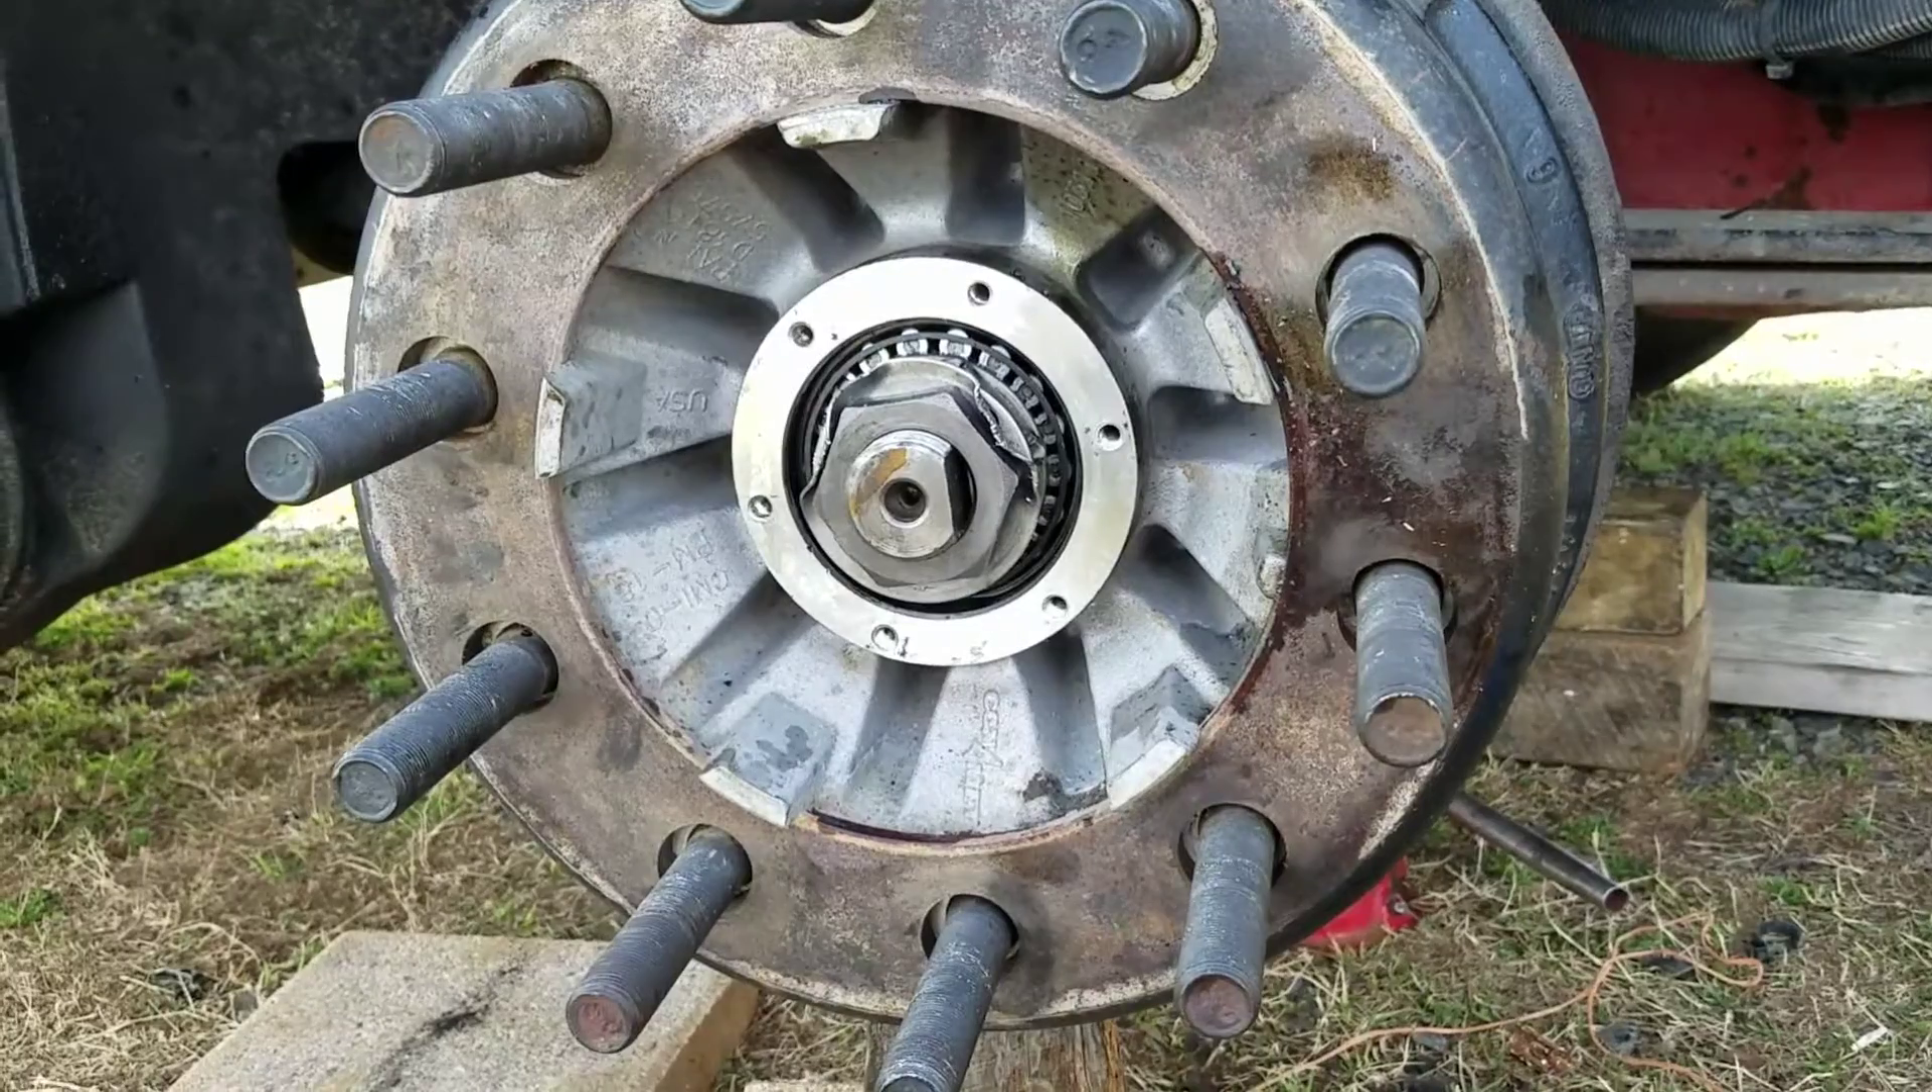Okay I have the drum back on the two huge nuts on the end of the axle and I've got the mating surface cleaned up for the cap.